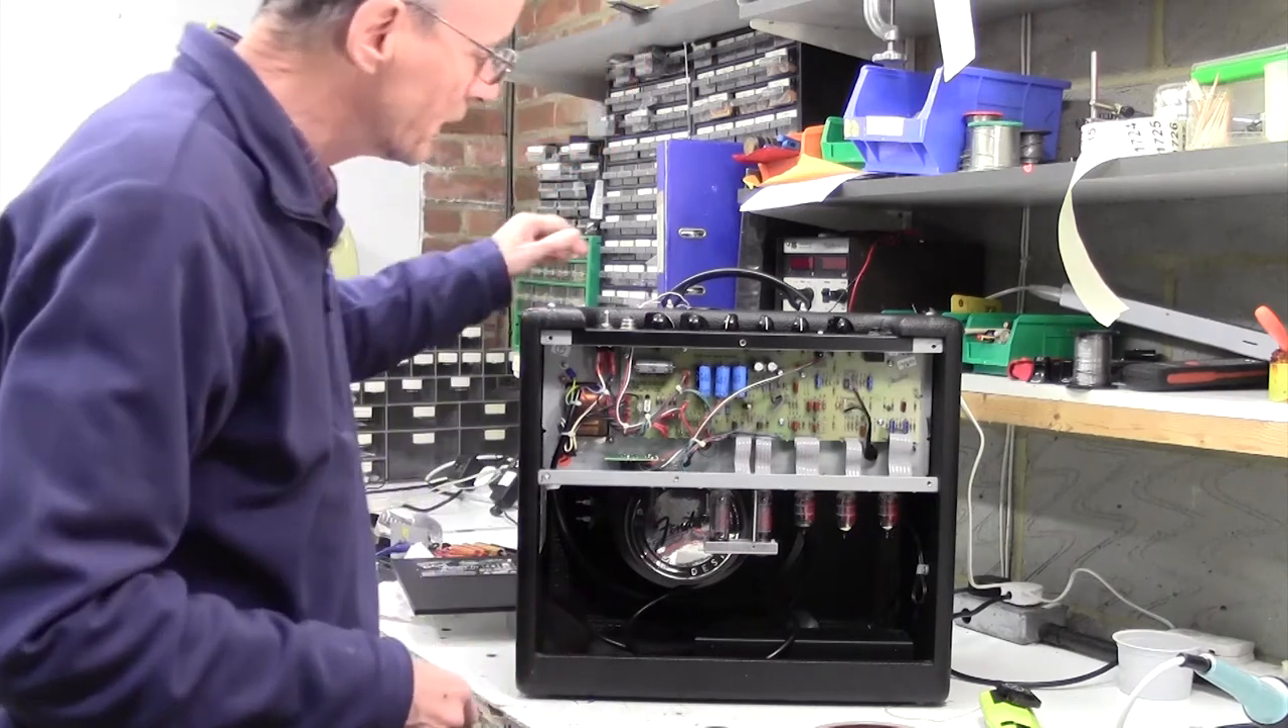Yep there we go there's the back off.